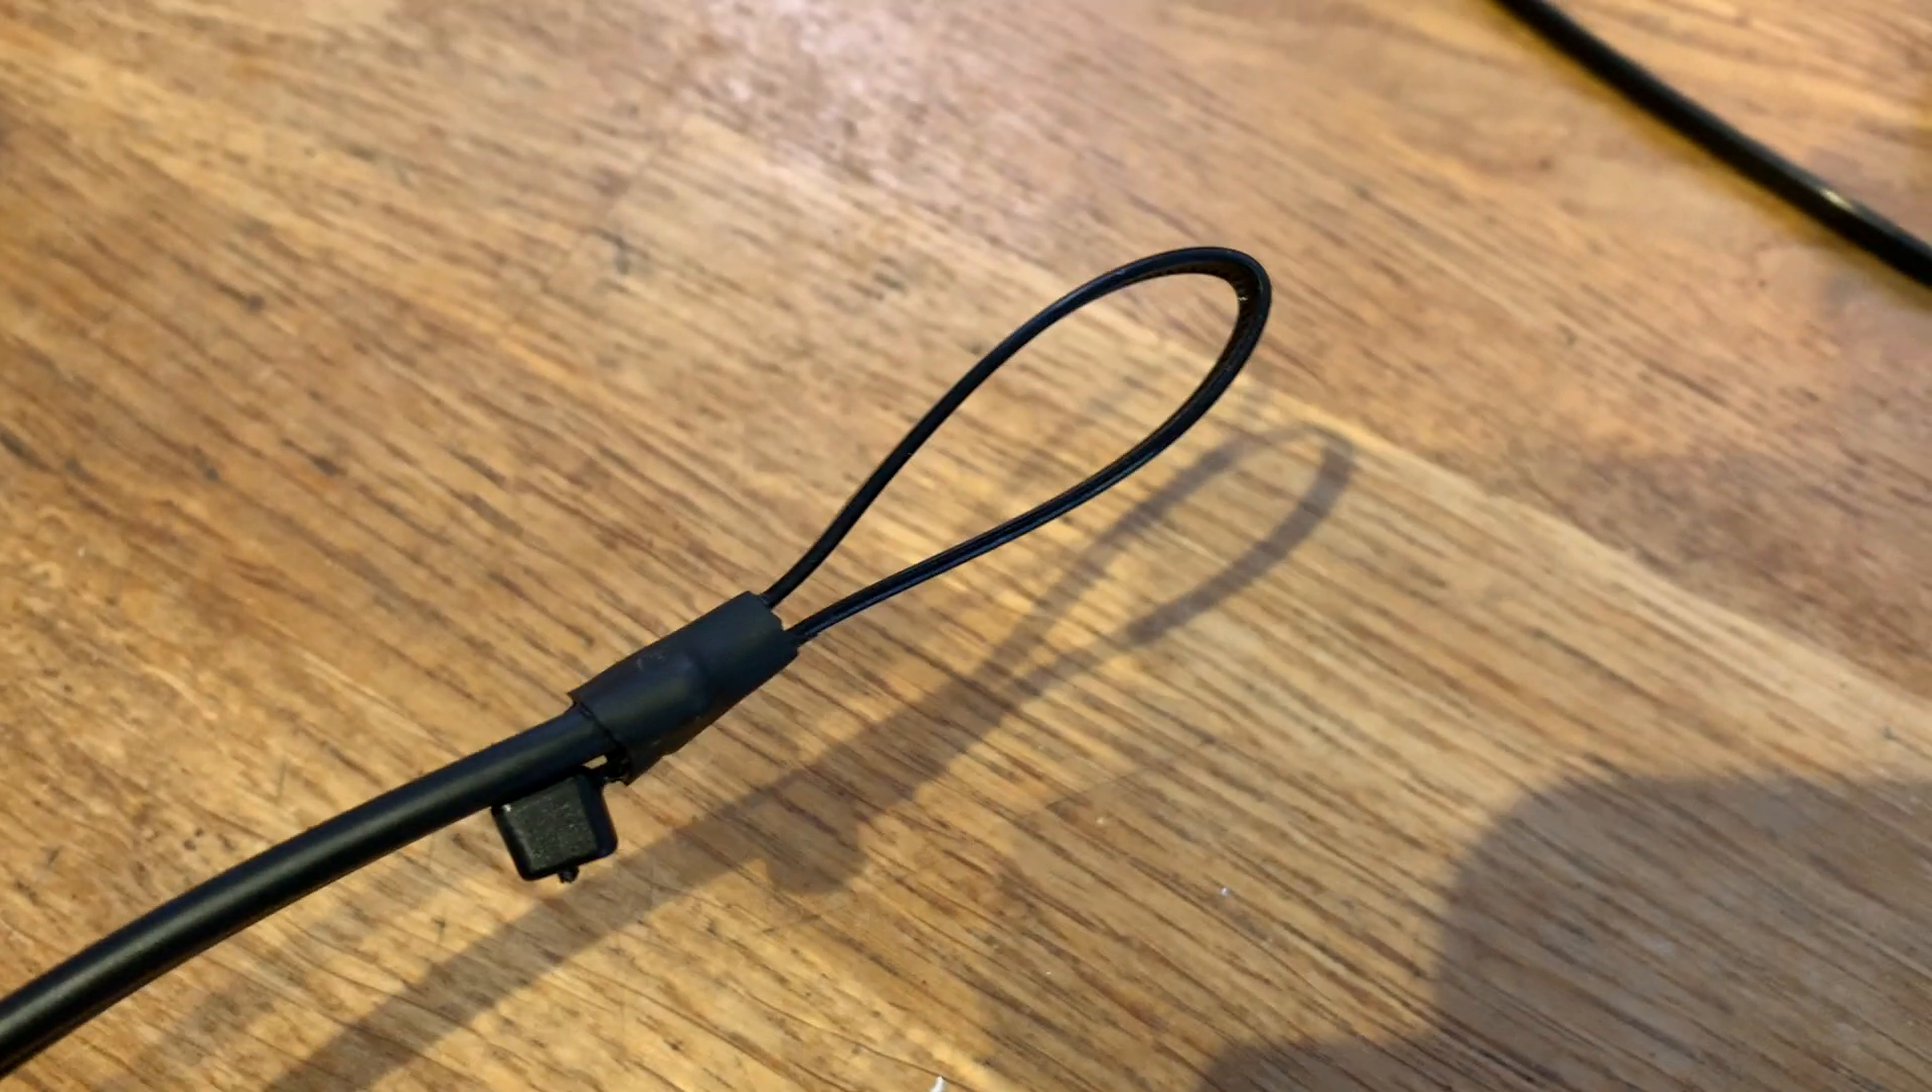So here's the finished product, the top of the slim jim. I've used a tie wrap and a bit of heat shrink to hold it in shape.